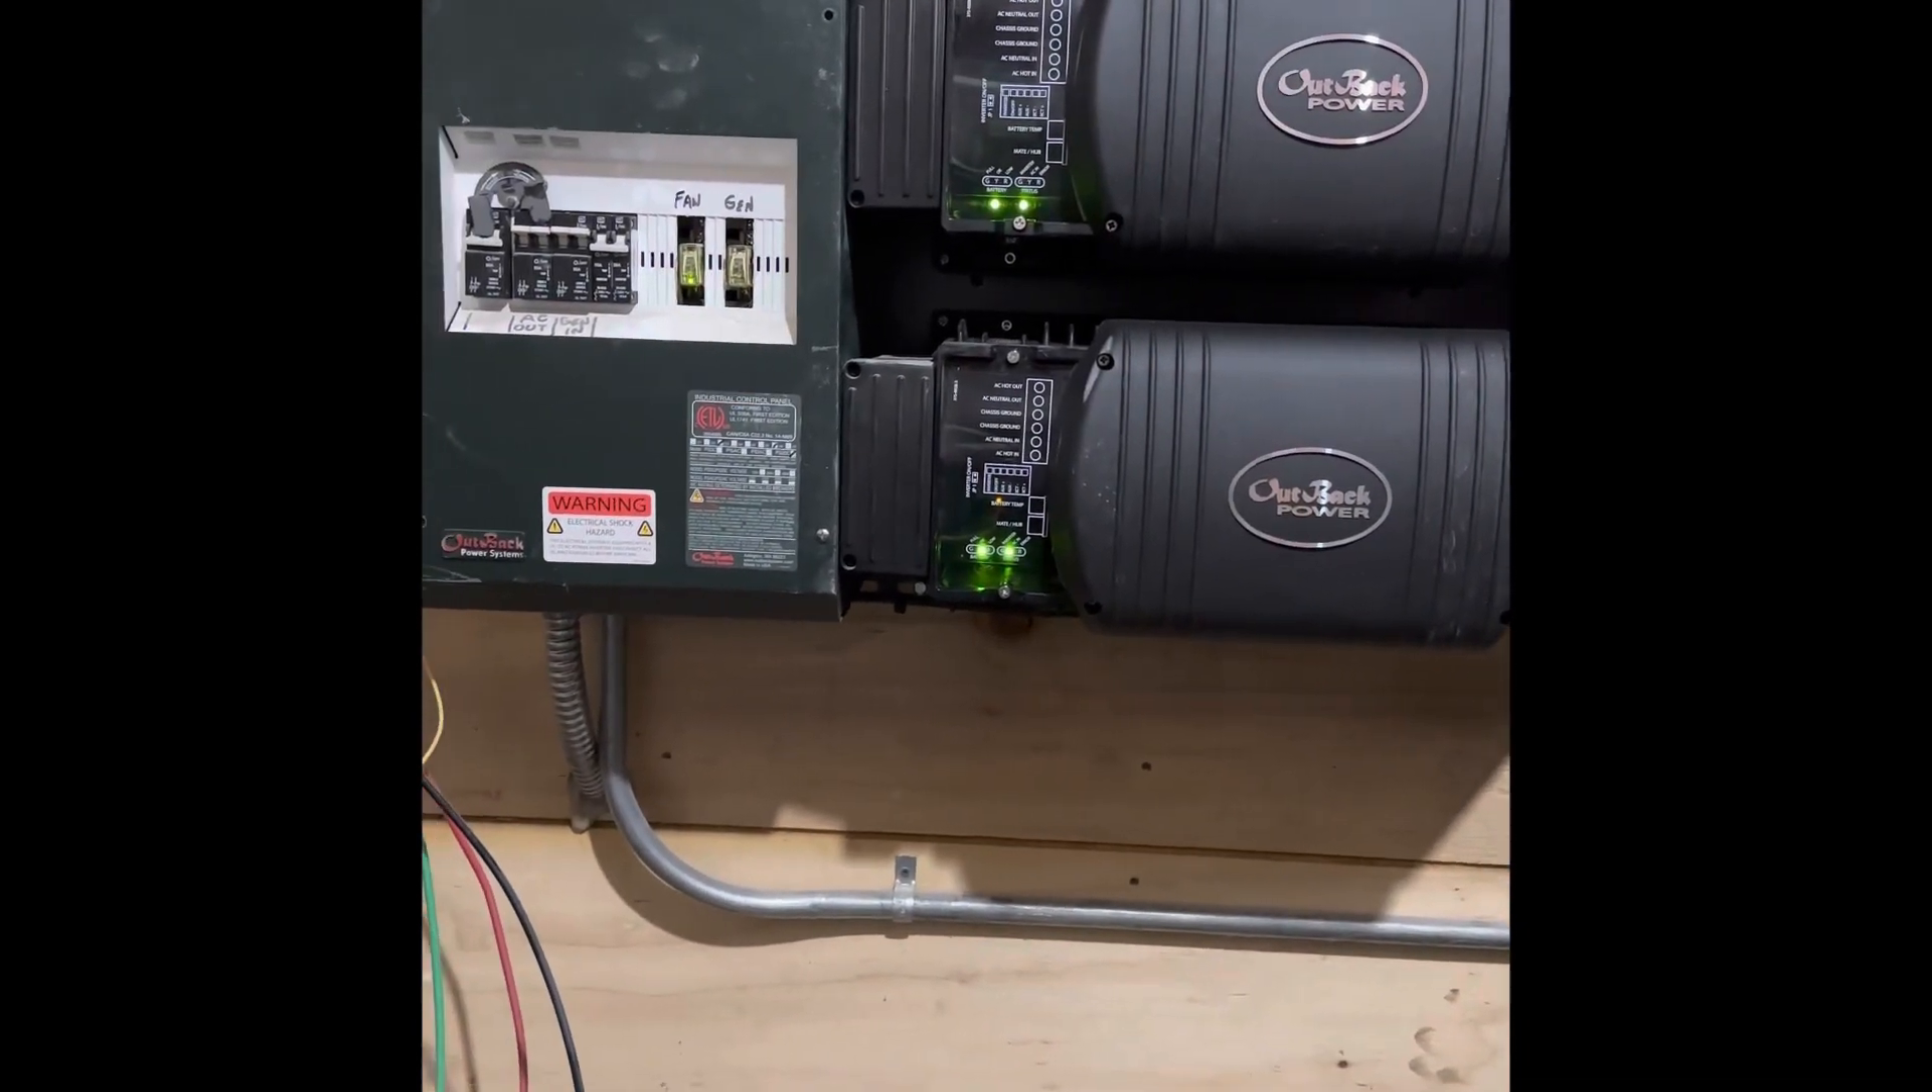Got the two new VFXR 3648s put in and installed. Put all the plates back in.